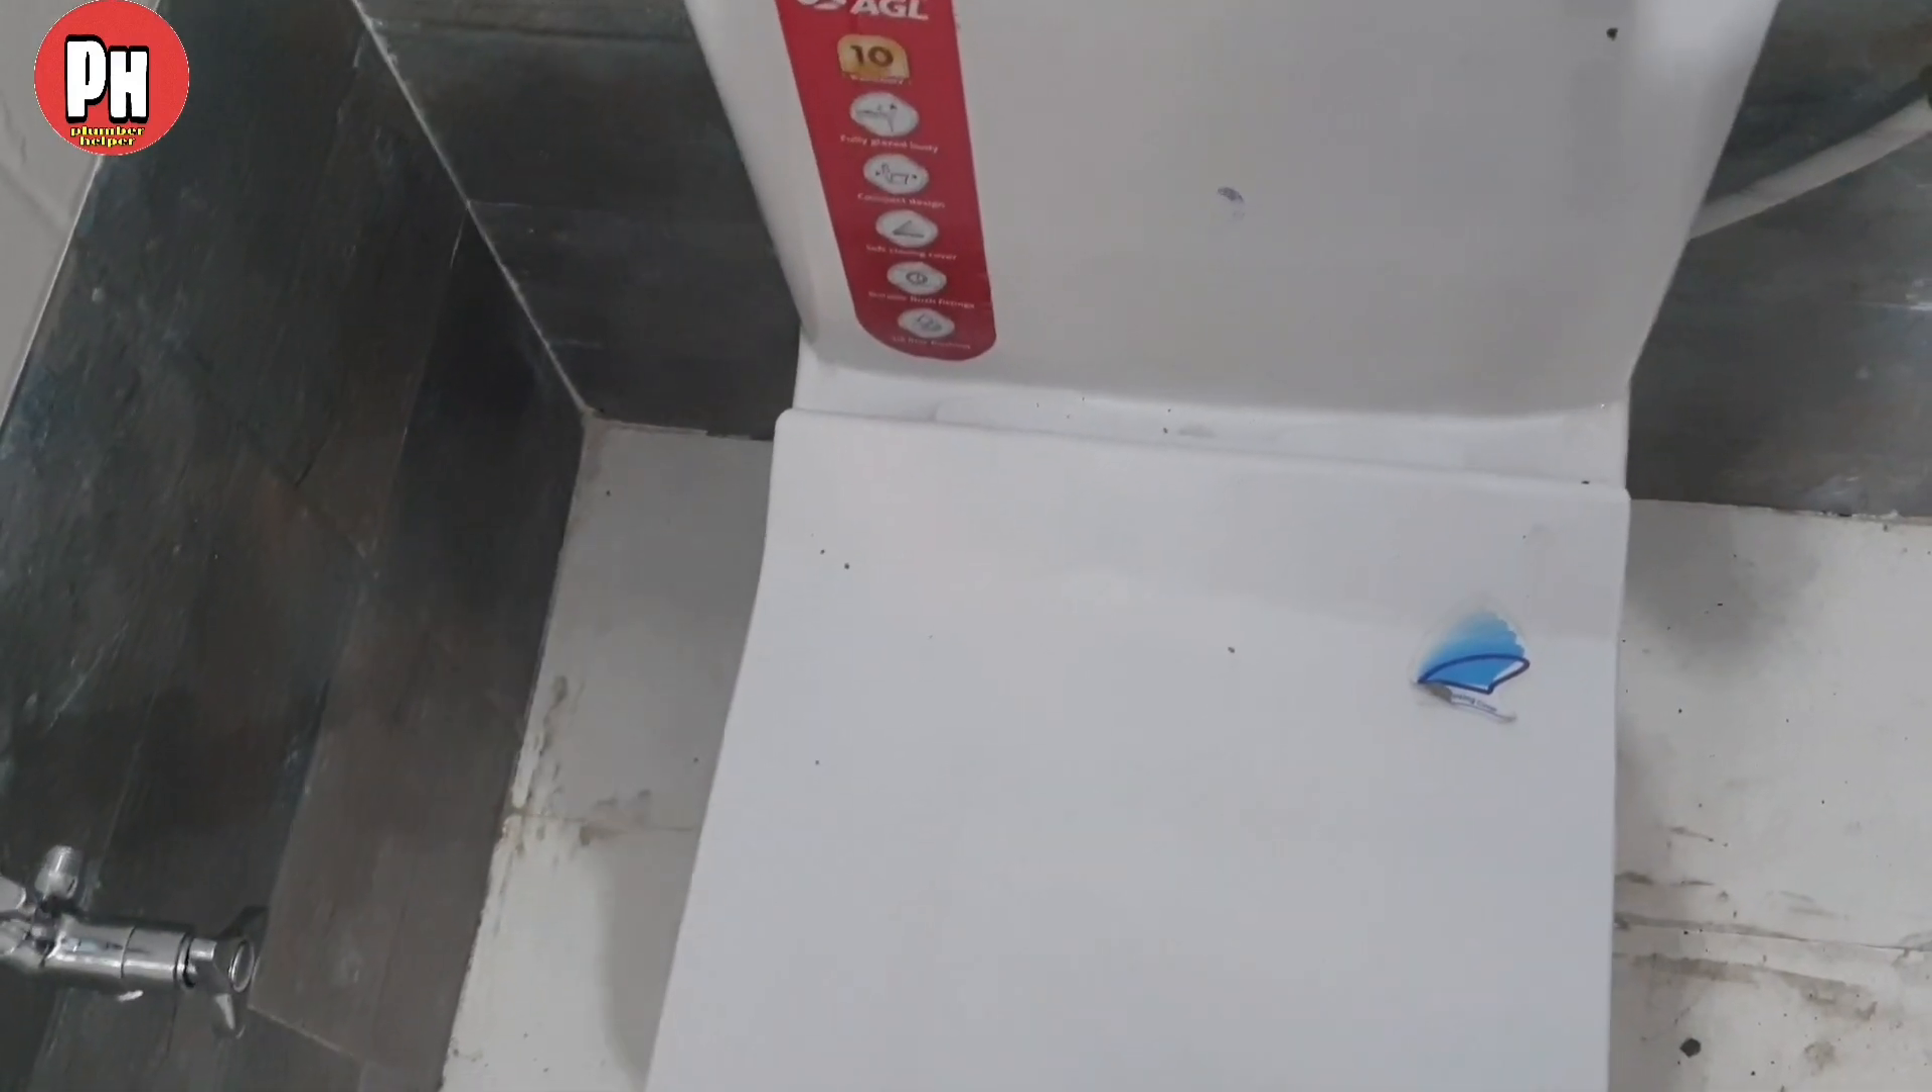یہ ہم نے سیٹ لگا دیا ہے اور یہ سیٹ کور اس کے ساتھ میں یہ لگا ہوا ہے۔